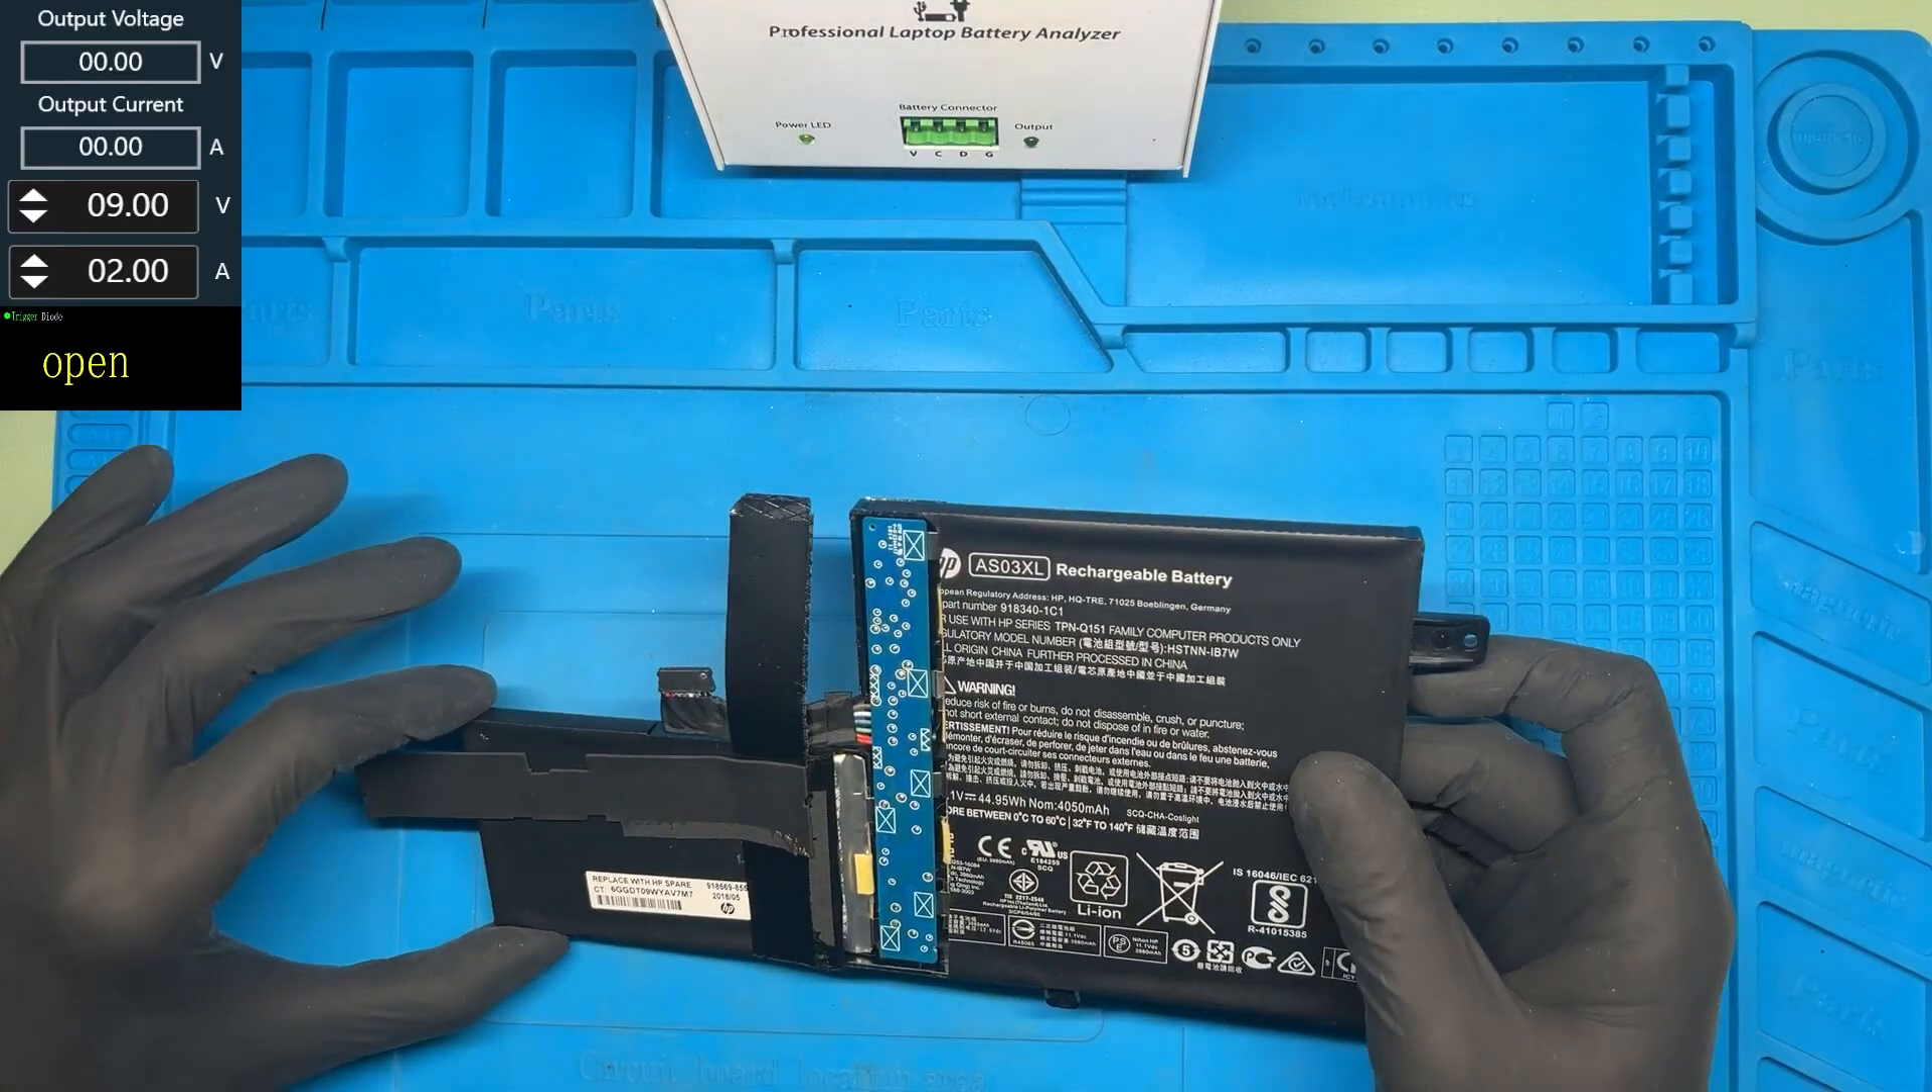As you can see, I finally managed to get to the PCB.